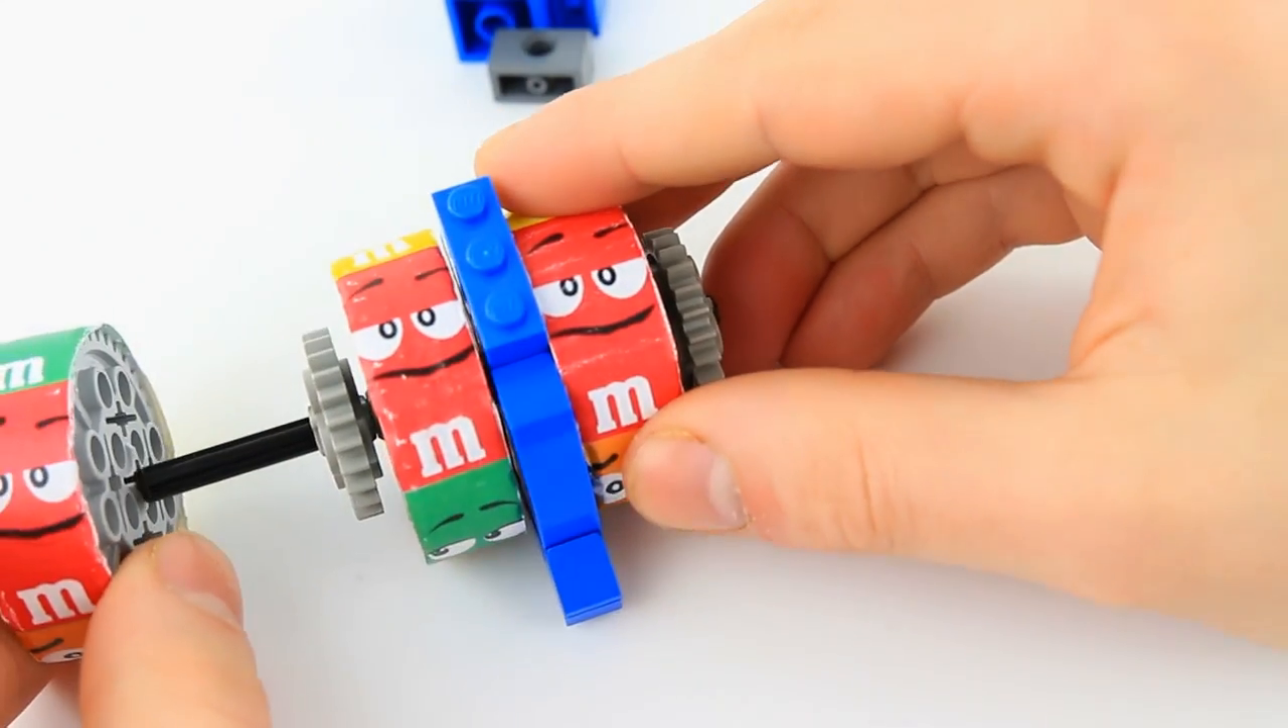Note how the red faces line up.